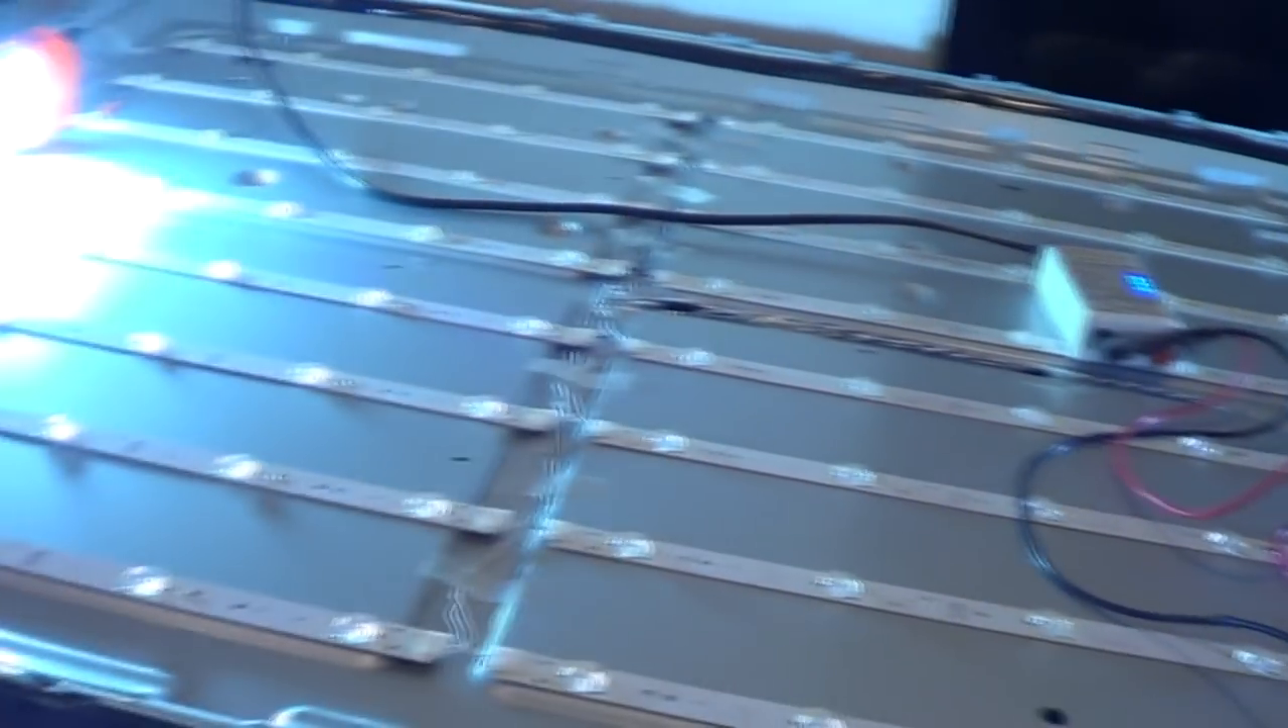Now, as you can see, we have access to our LEDs.